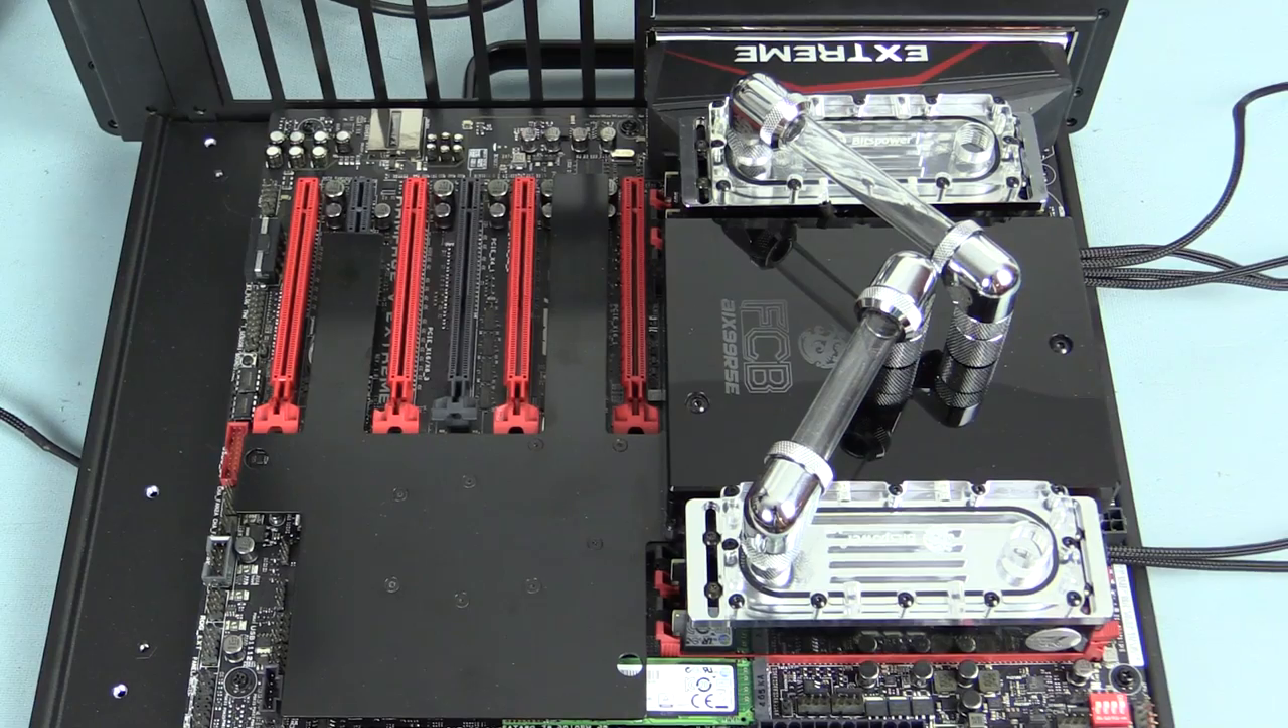We have the bits power ram blocks installed with the crystal link and some tubing coming across them.